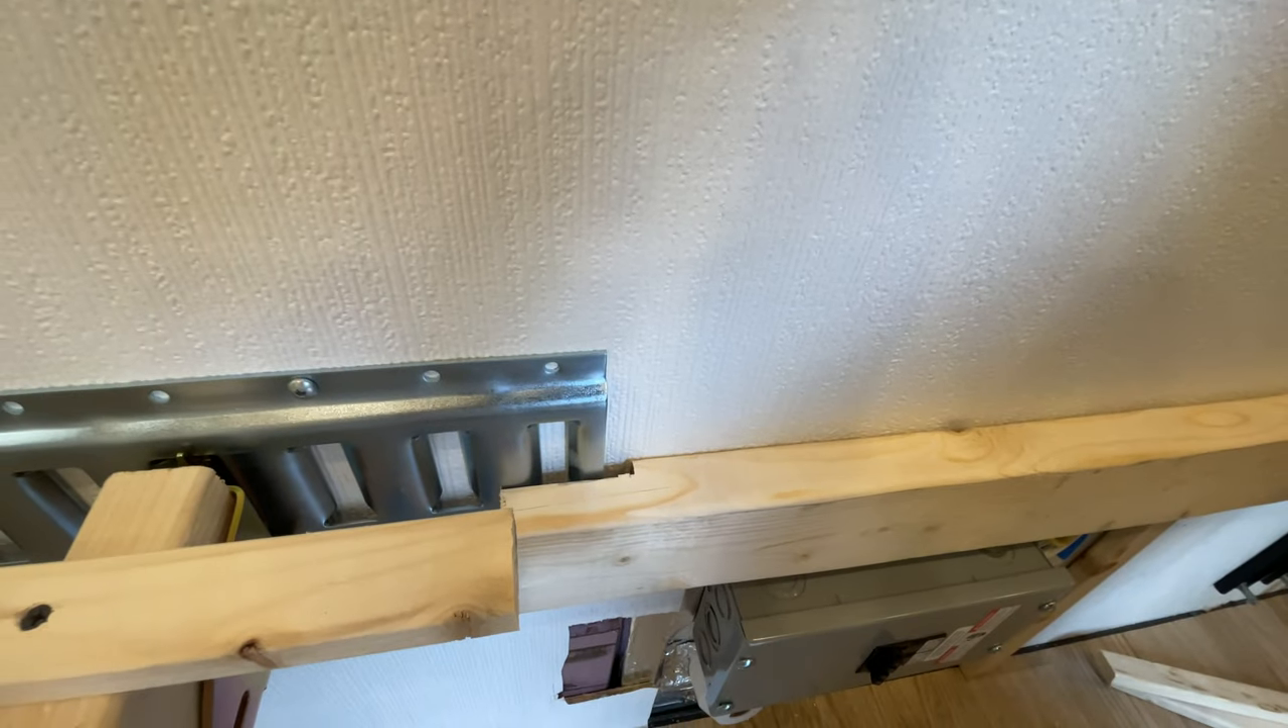Alright so when we cut this top board we have this e-track coming out so rather than take the e-track off and cut the e-track we just notched out the the 2x4 to go around it.